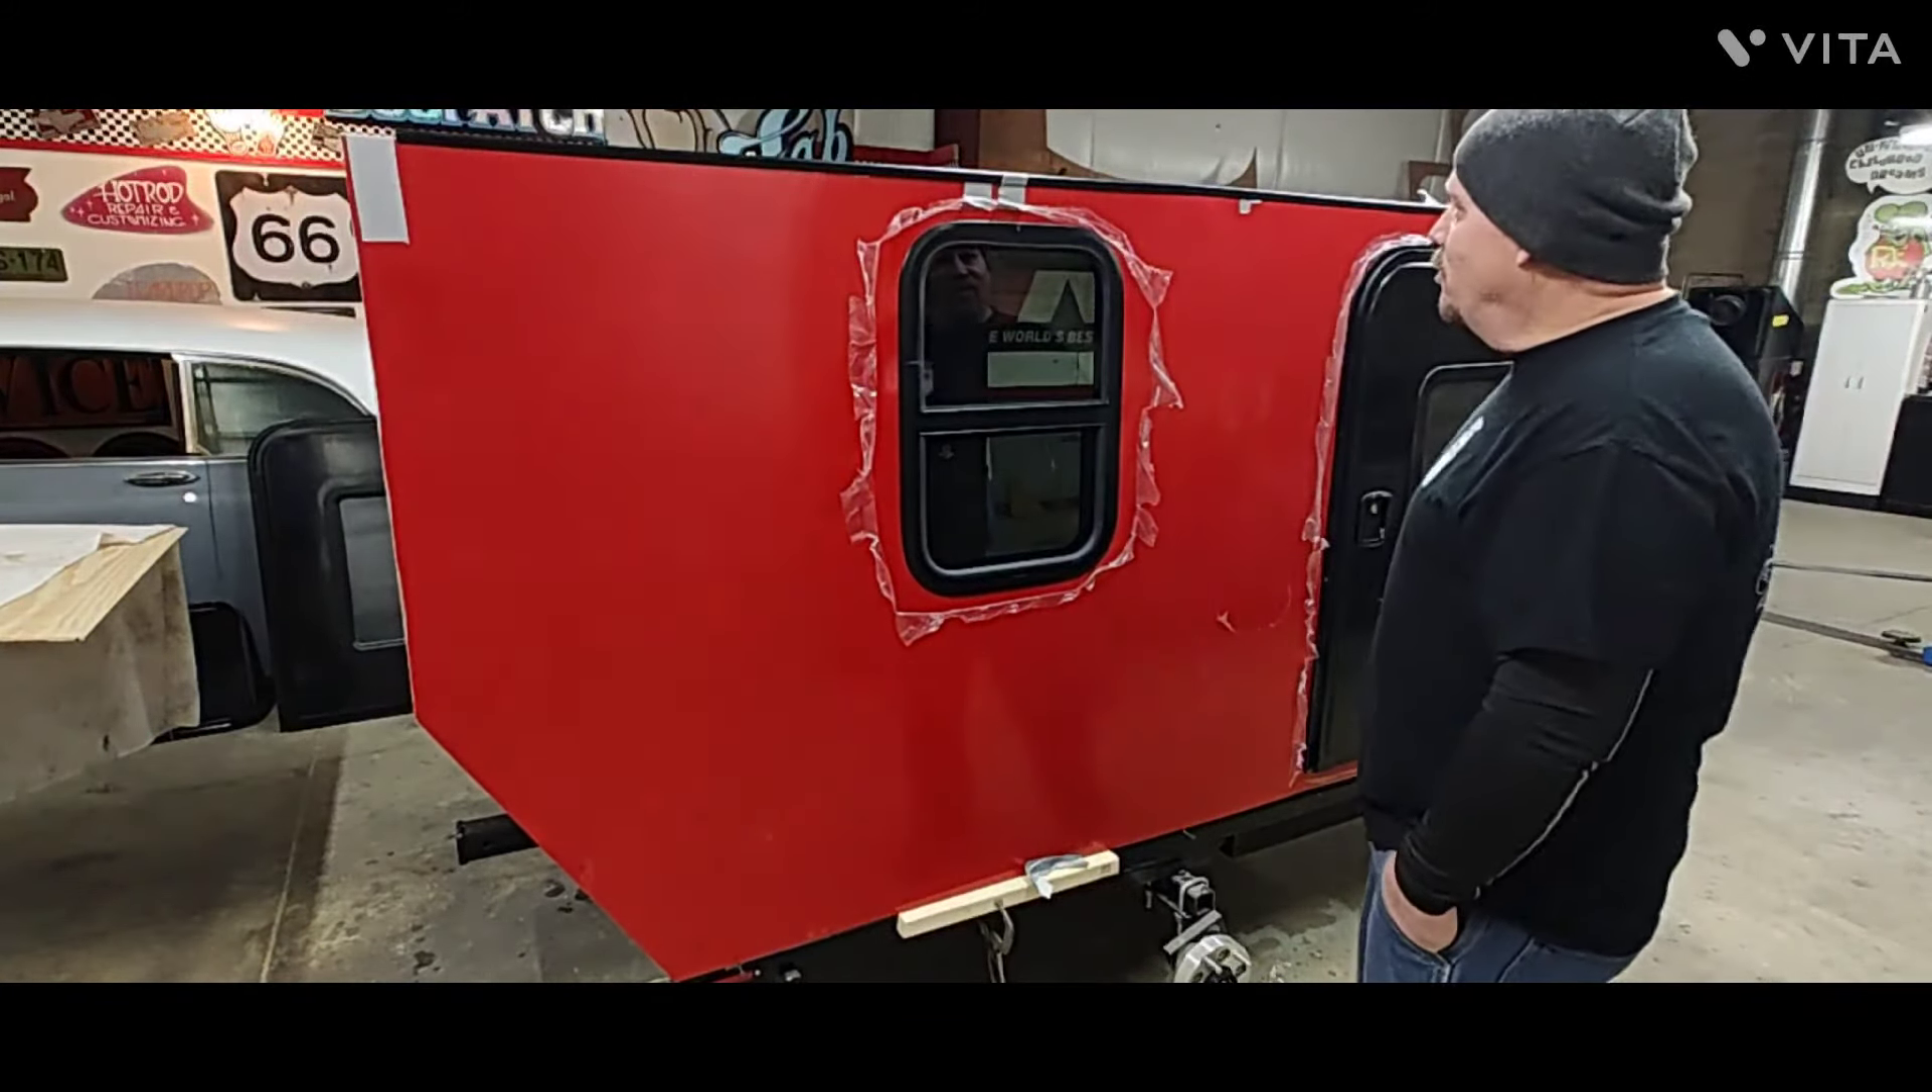As you can see I pop the door and window in temporarily.